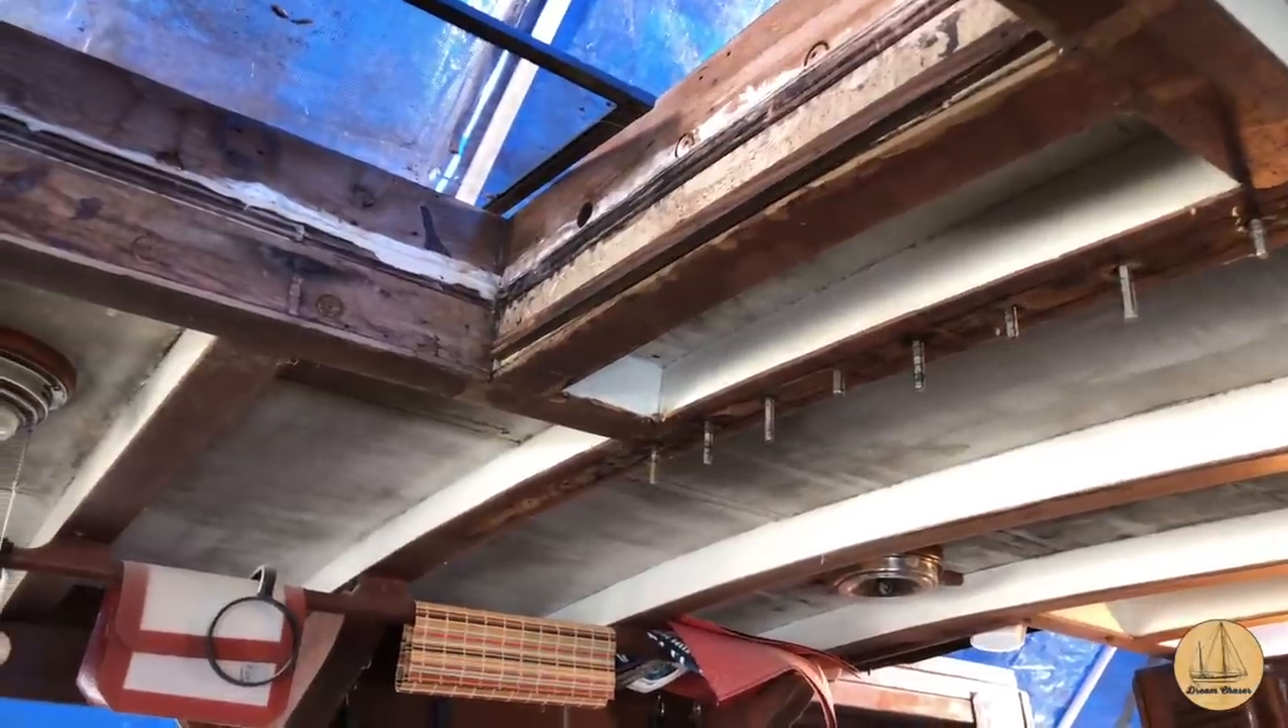I have all of the nuts removed and the backing plate from these screws that hold on the traveler car.